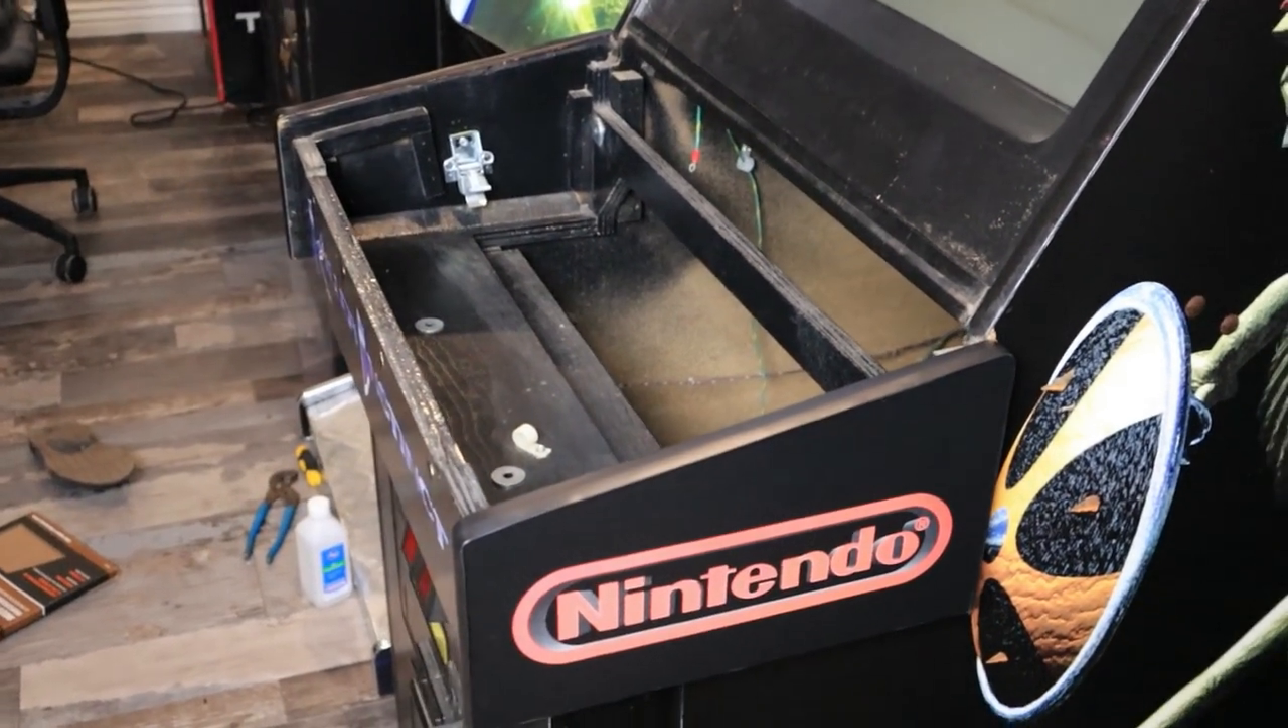So, really, all I have to do now is really put the control panel on top.